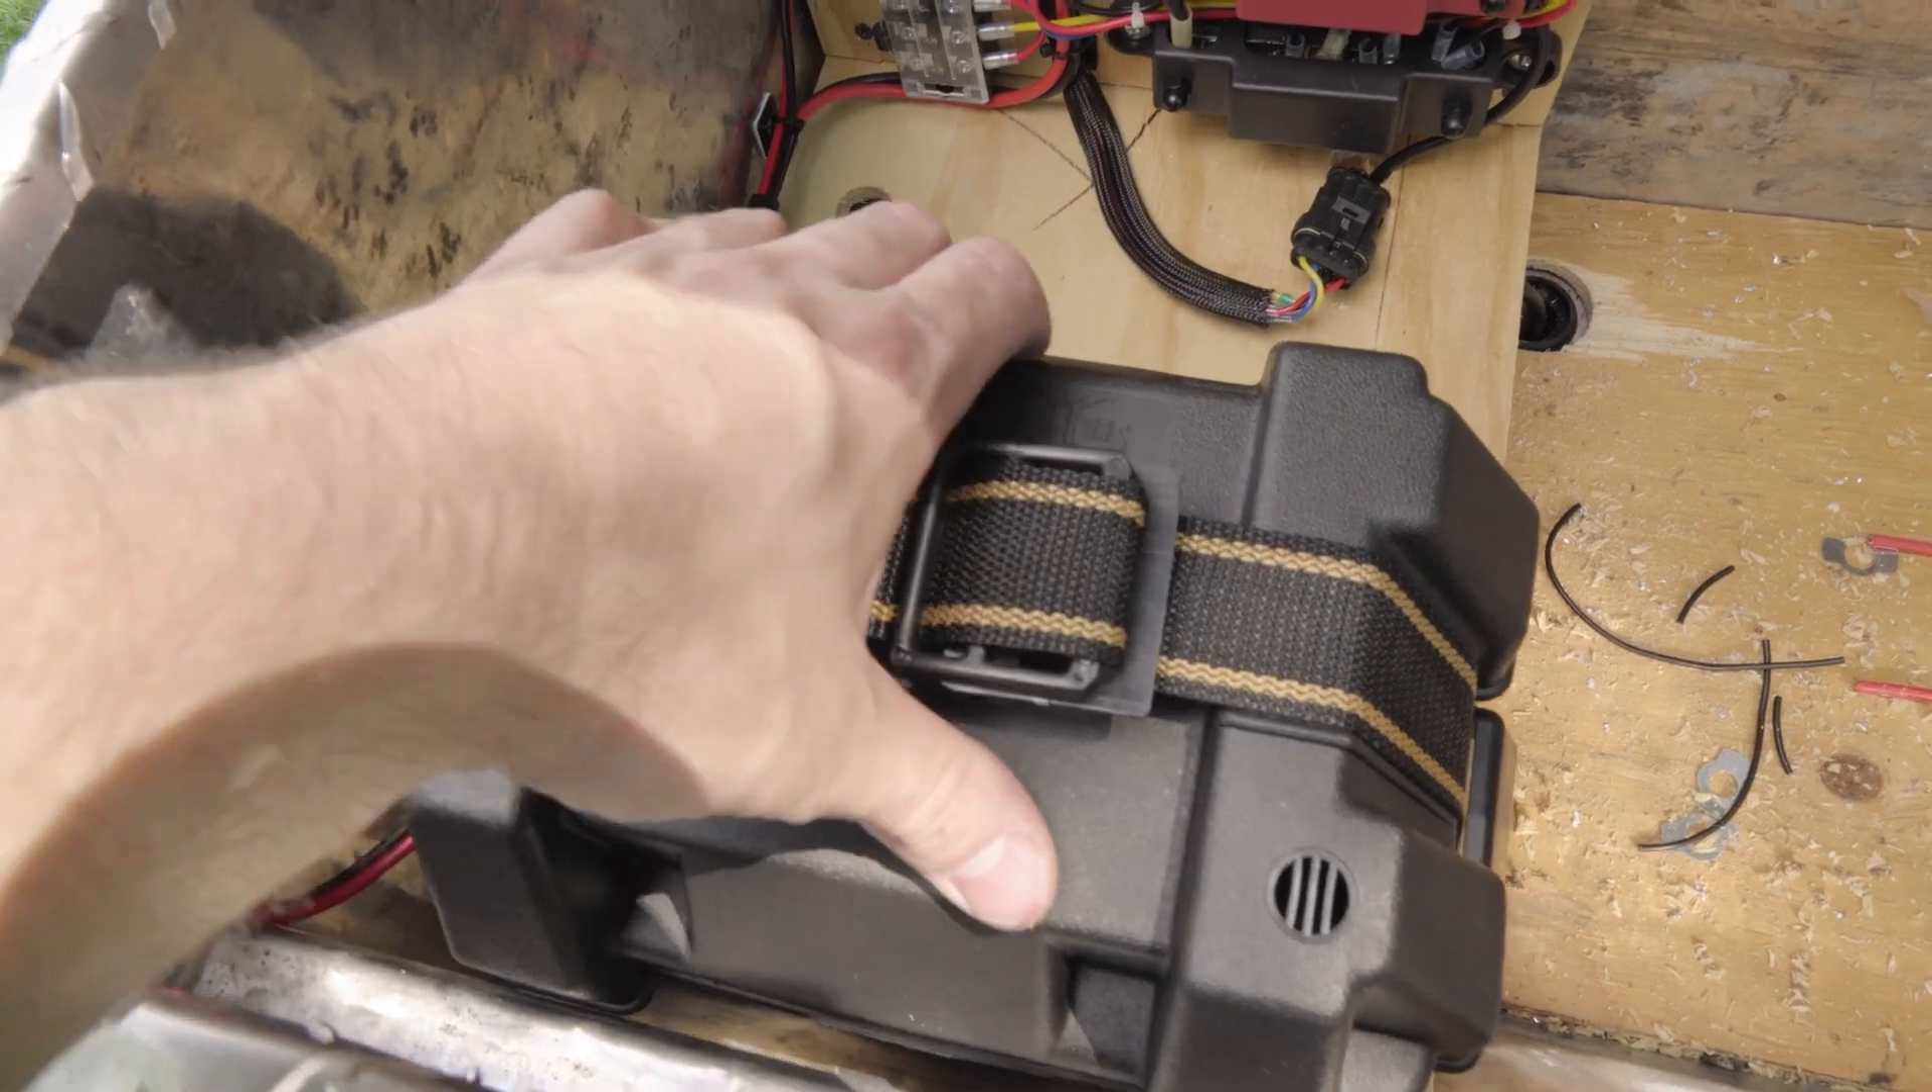I got my battery box in.